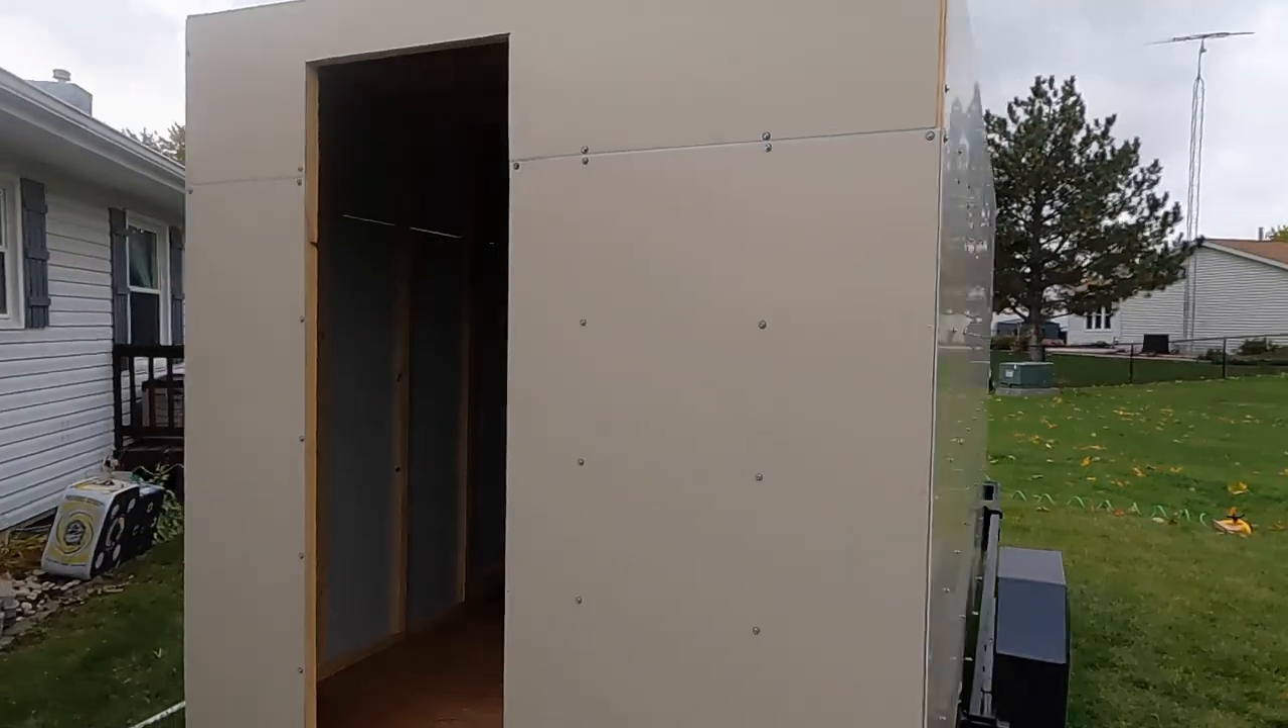Dad and I got all of the sides up. Everything's framed and sheeted with our composite.